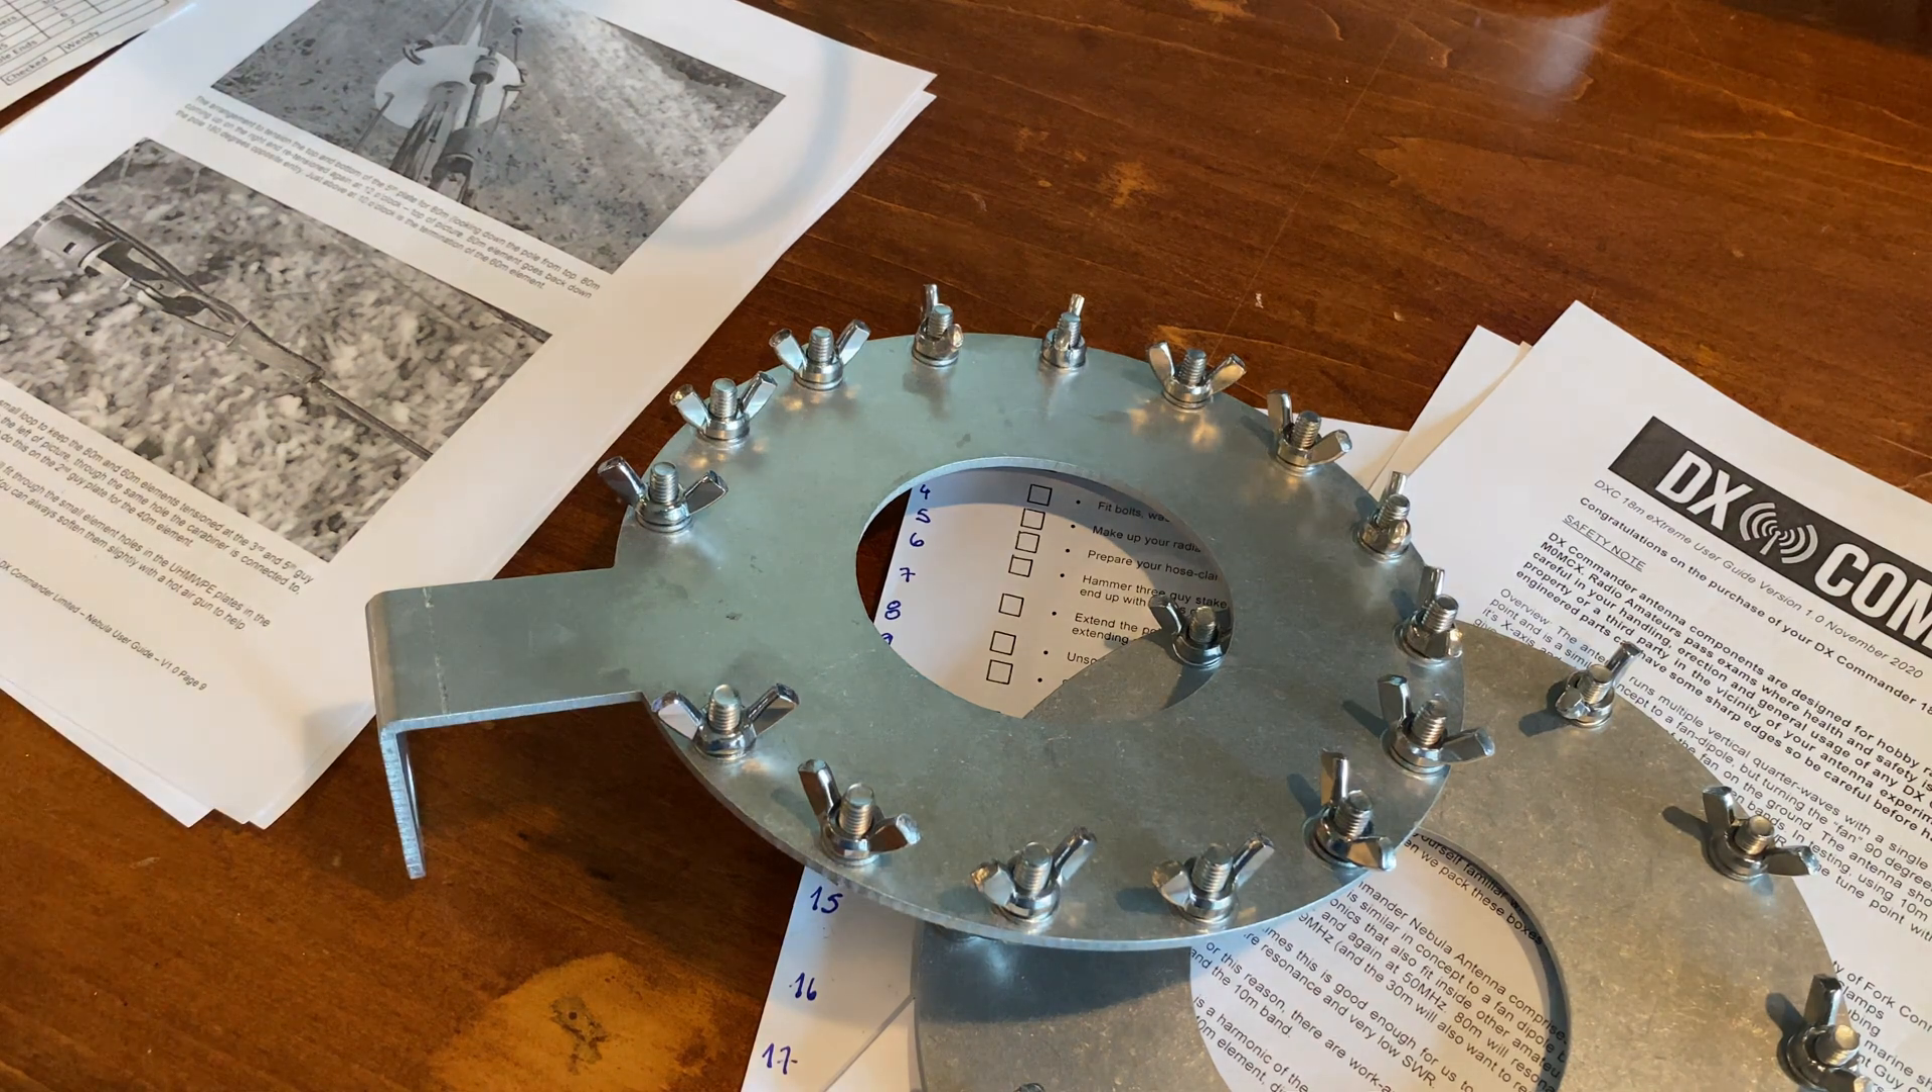And just like that, the bolts are on the plates and the wing nuts and the washers are on them.